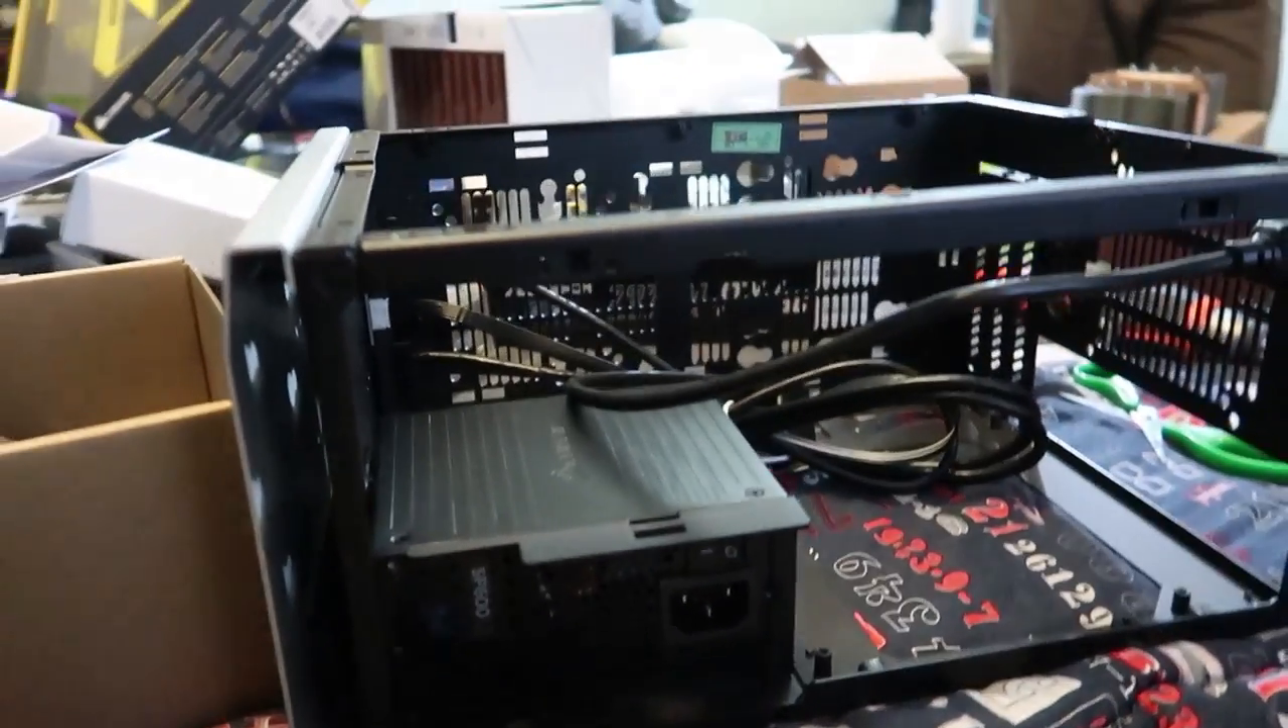I got the power supplies installed.